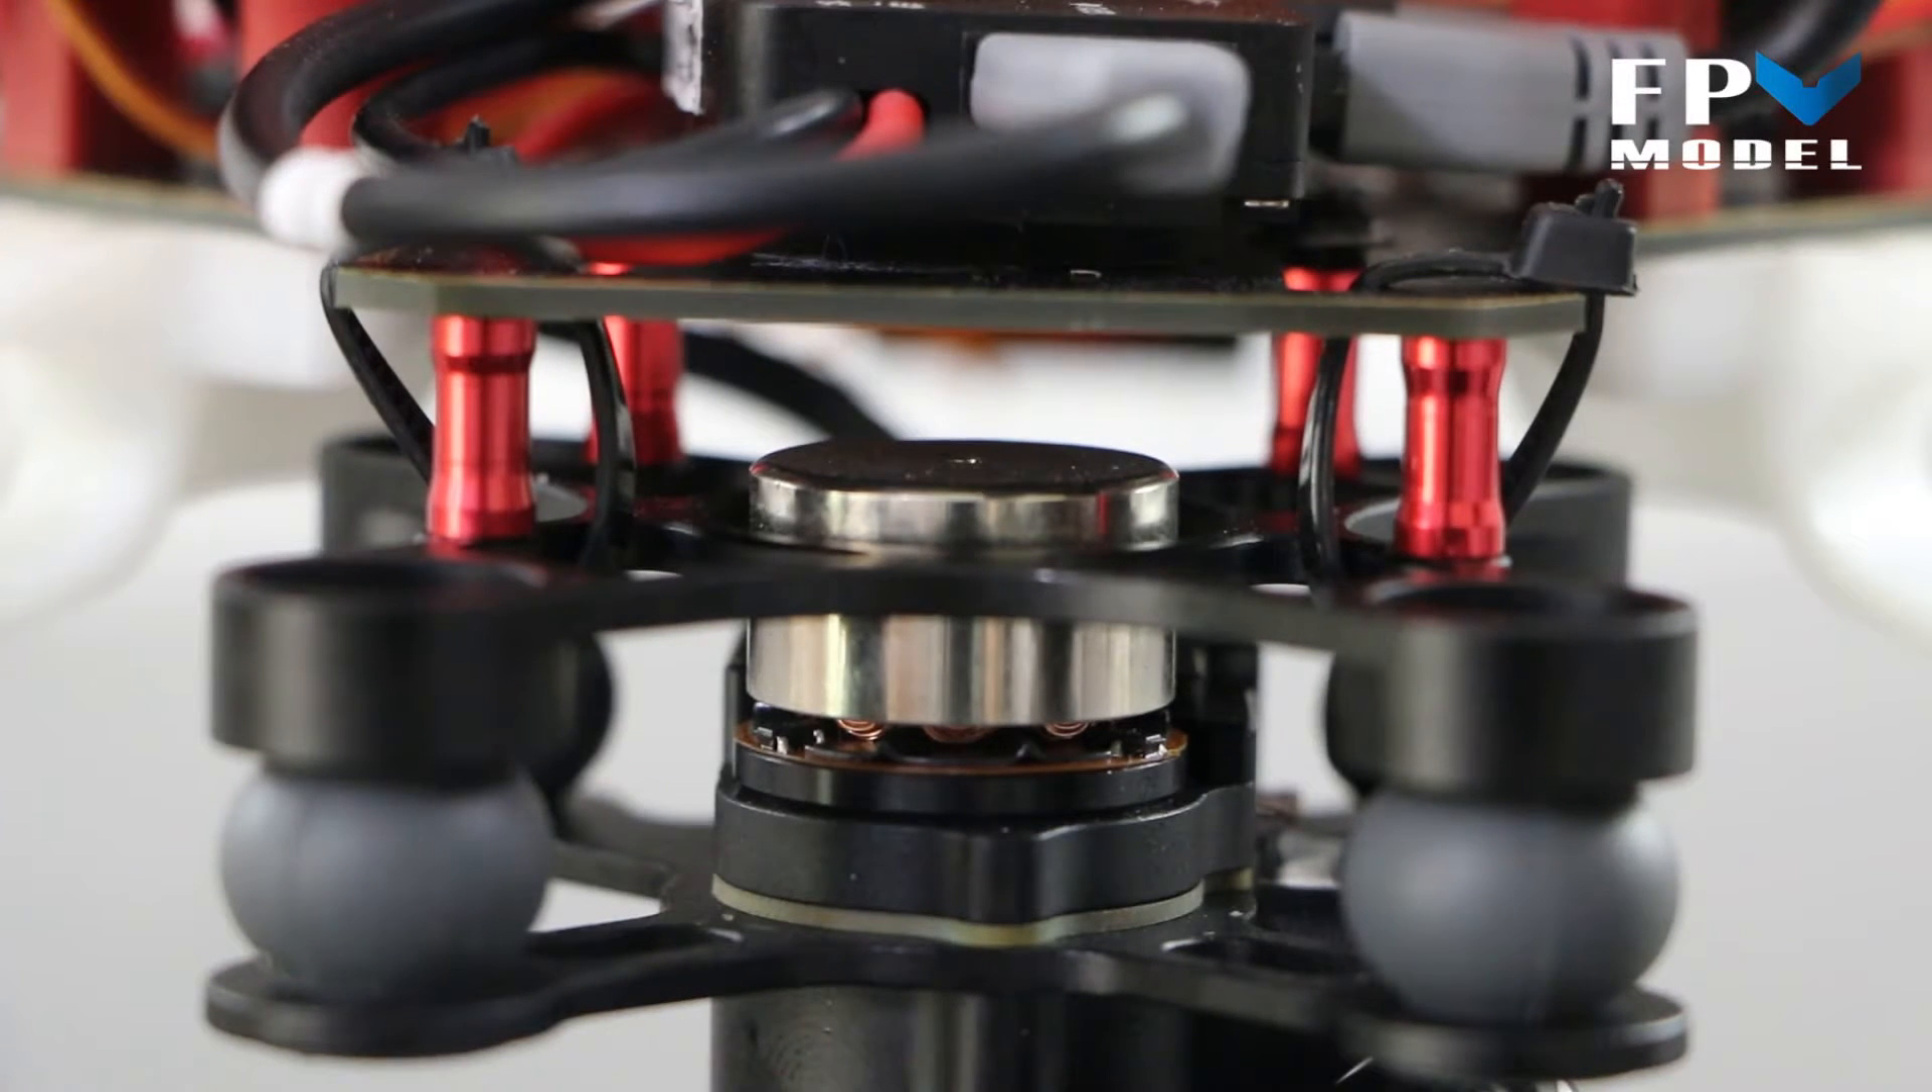The motor comes up just a little bit higher than that top mounting plate does.